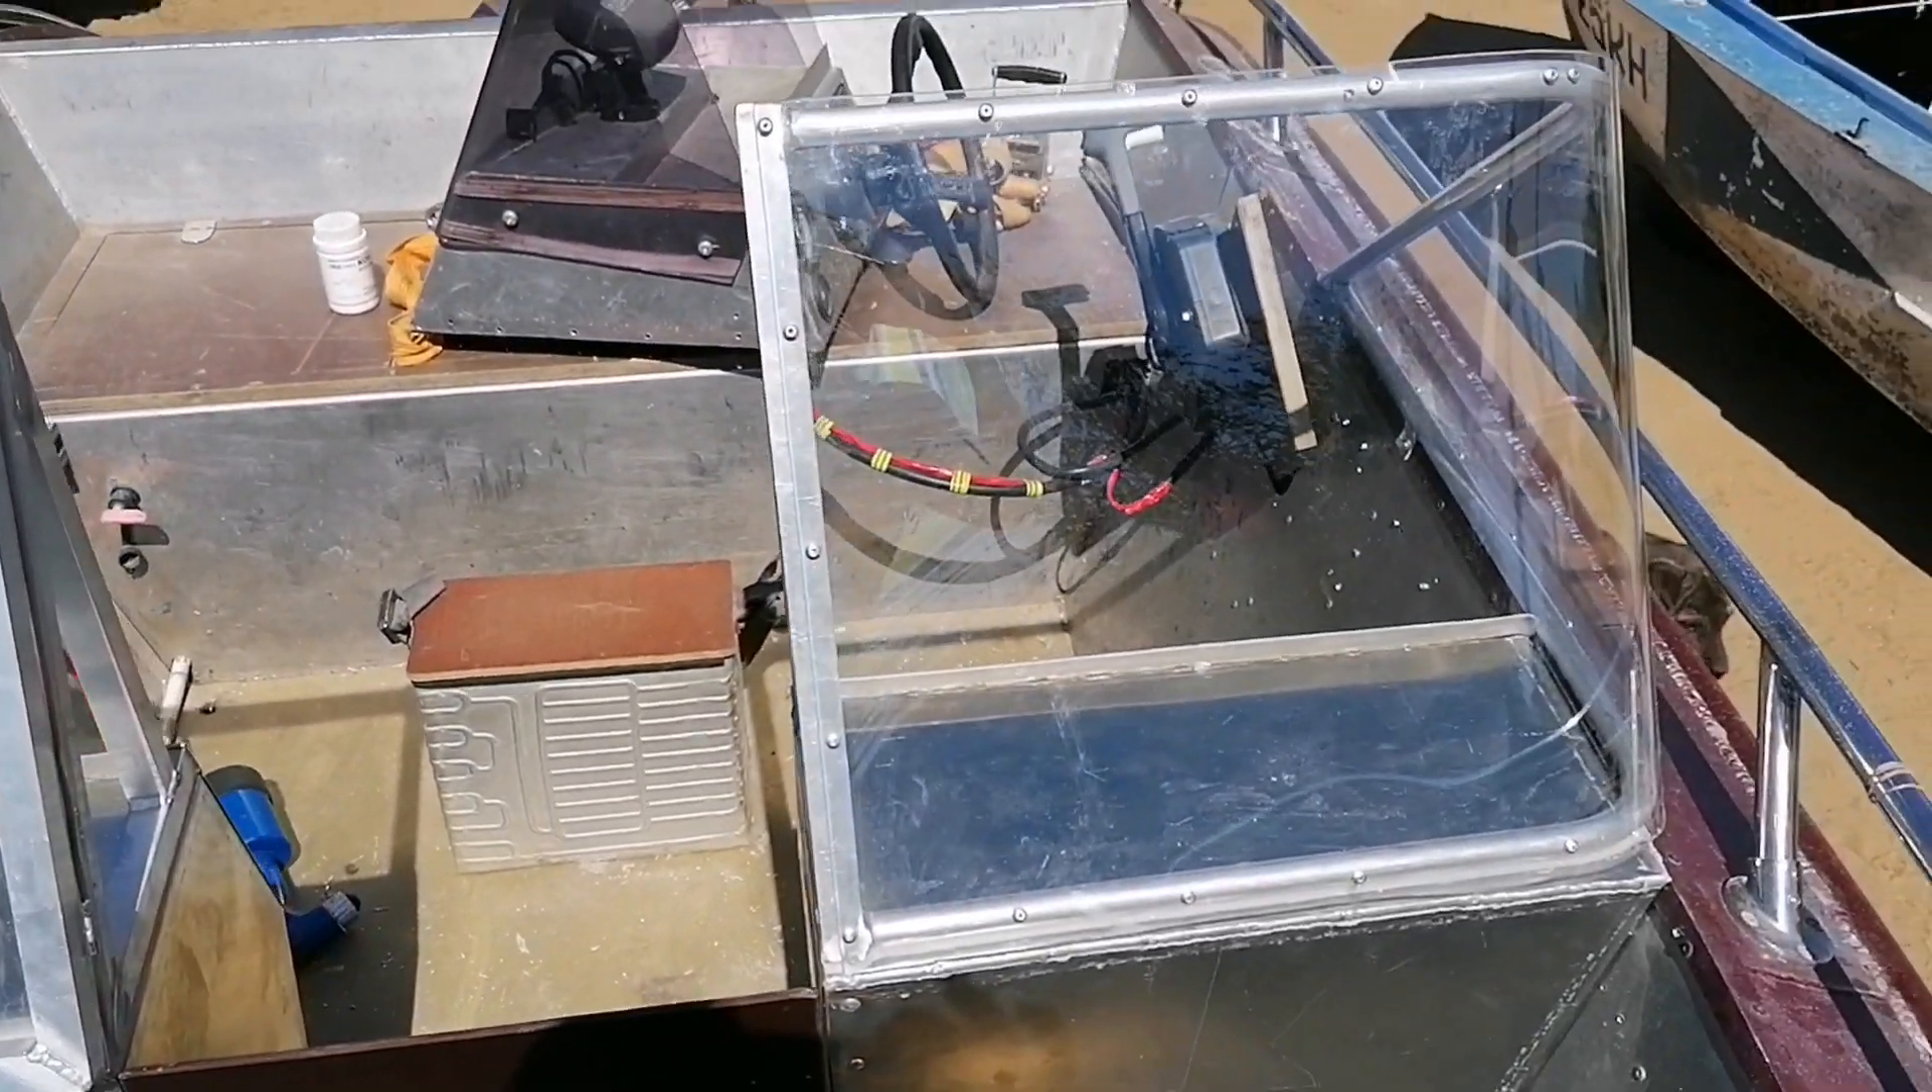Вот поставил стекла вот так все получилось.